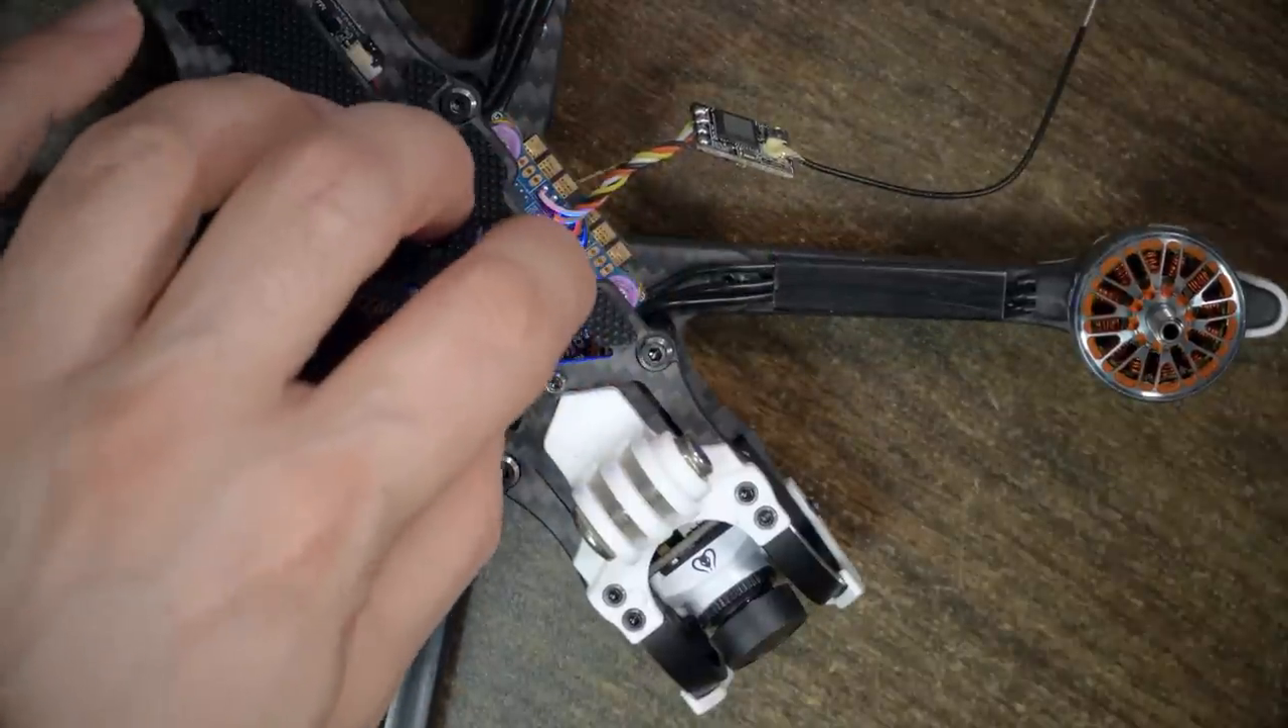This is why I haven't installed the receiver in the quad yet because I want you to be able to see this stuff.